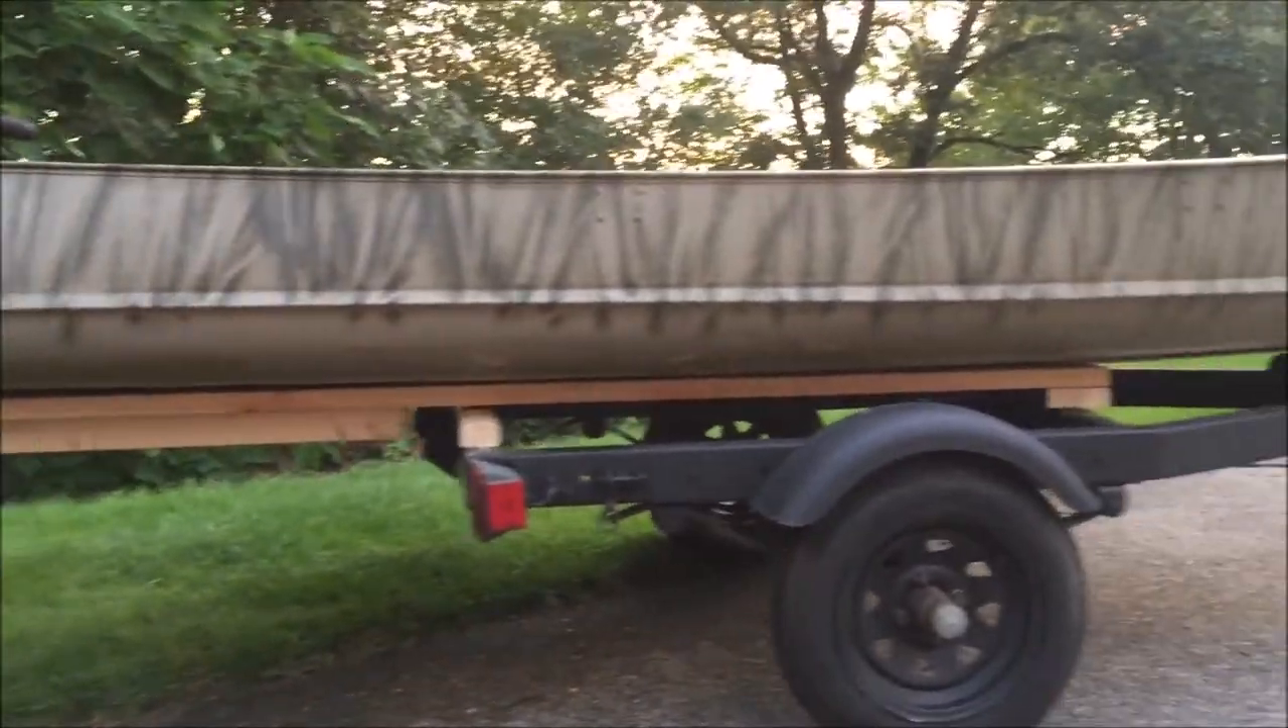This is what the trailer looks like now with a sport boat sitting on it.